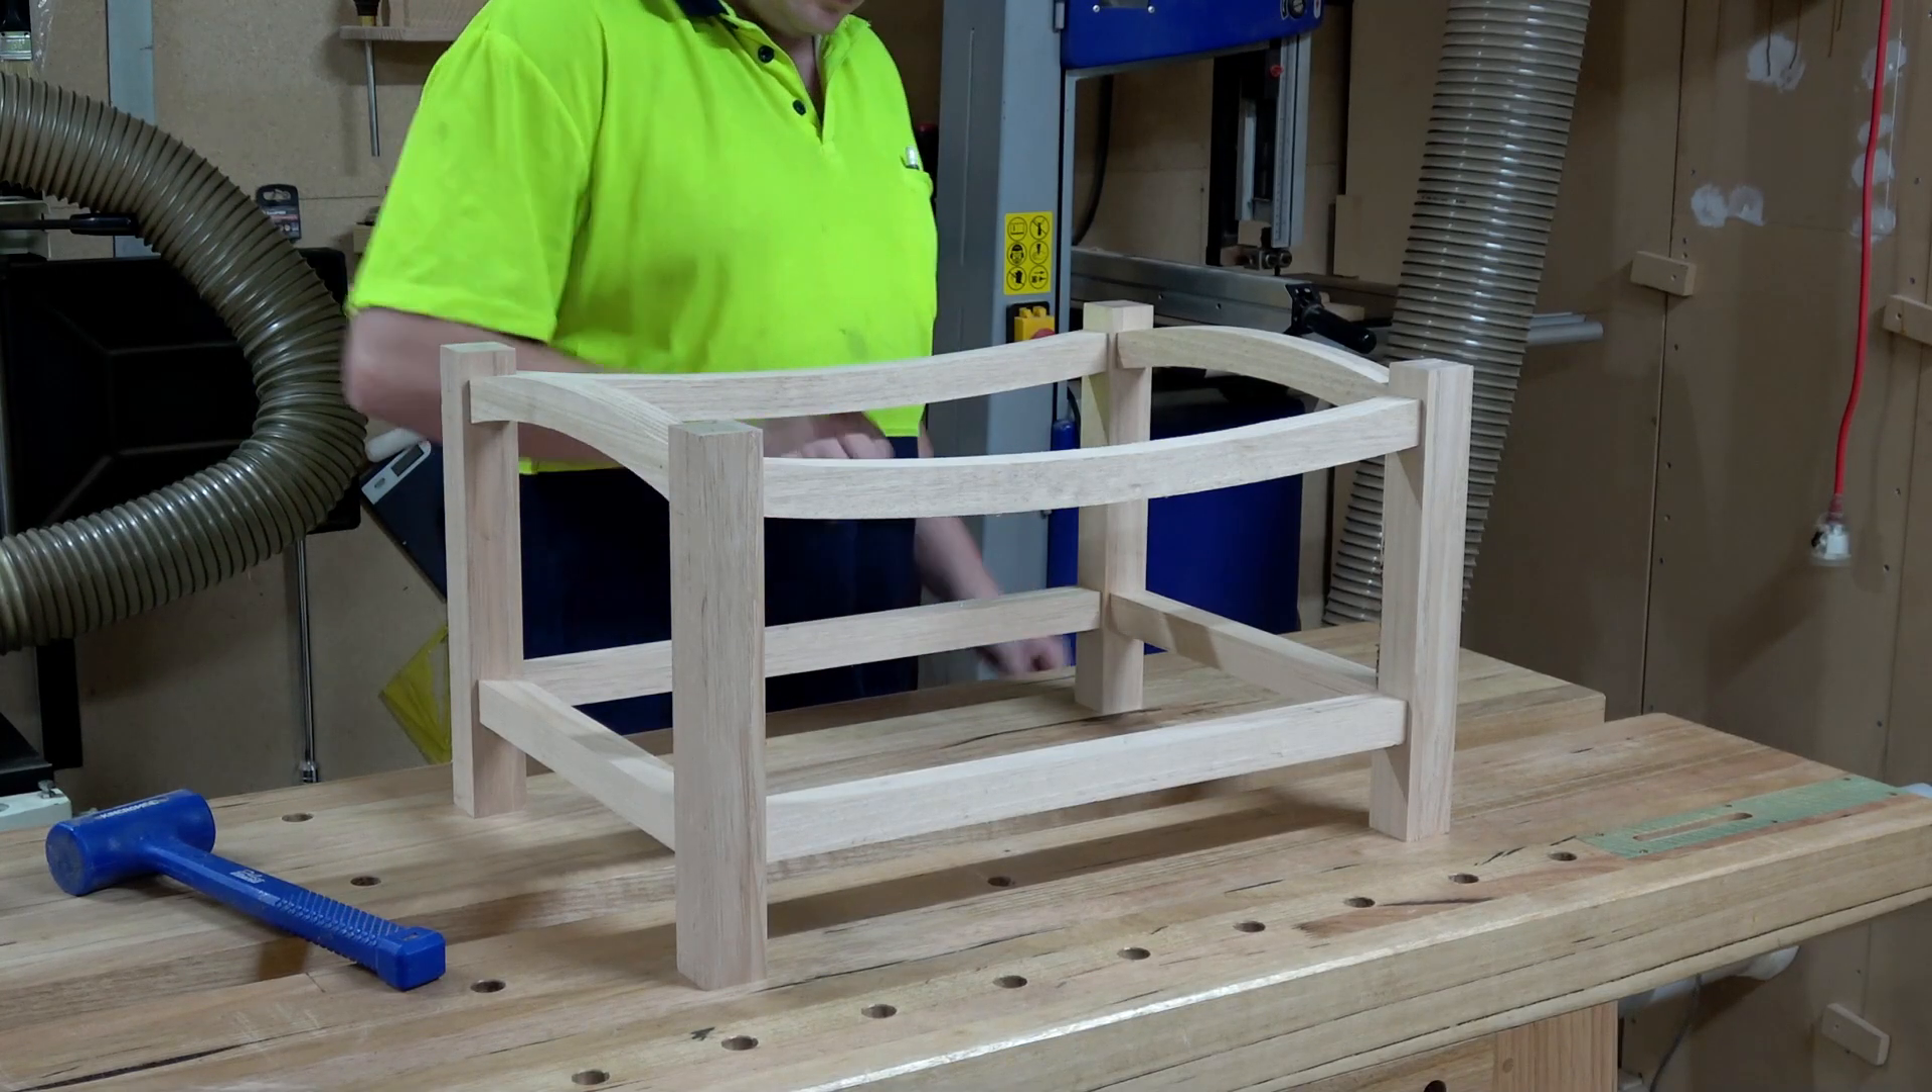So after a quick dry assembly we can see that the mortise and tenon work that we've just done has worked it's all successful.